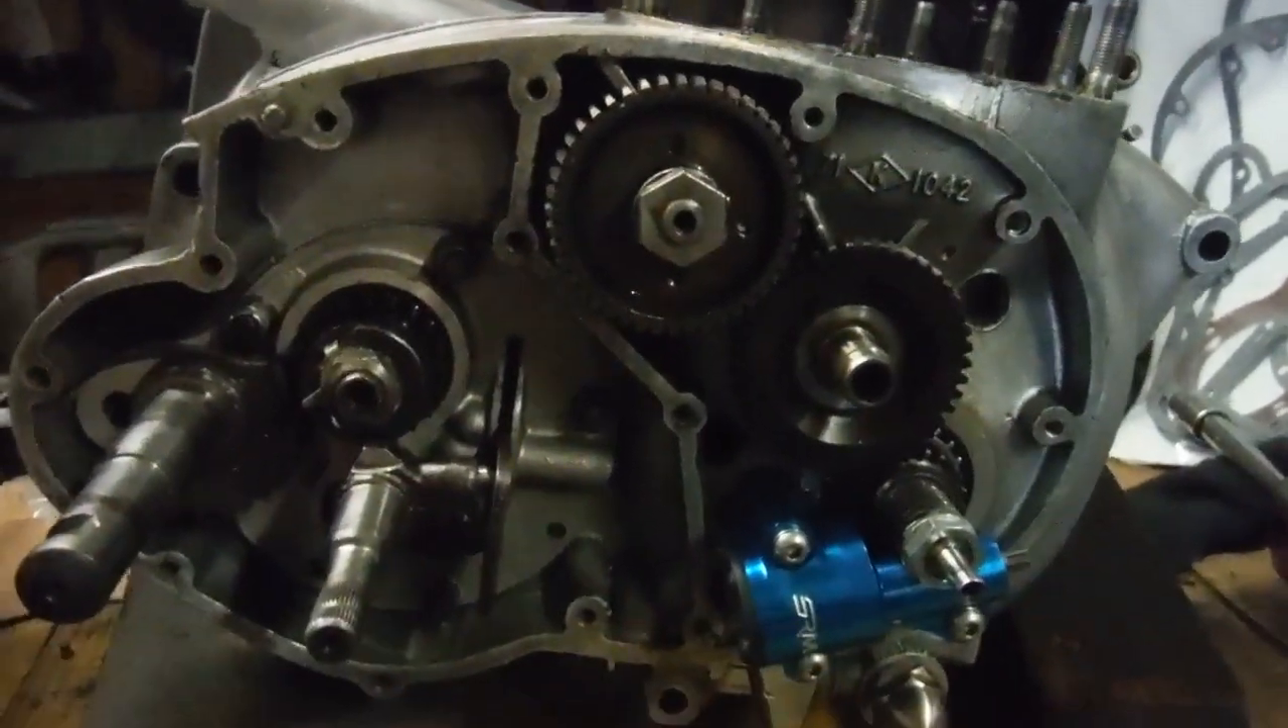I've got the timing side ready to put the timing cover on now.